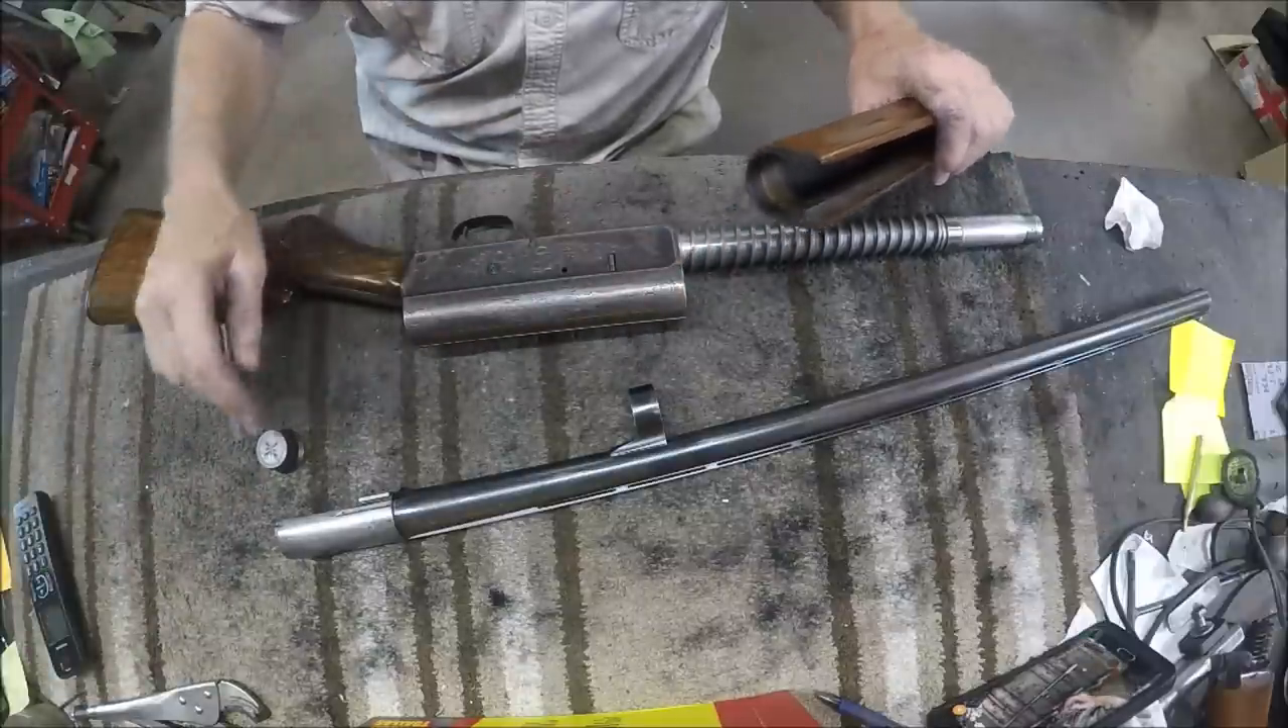I've already pulled the forearm off.